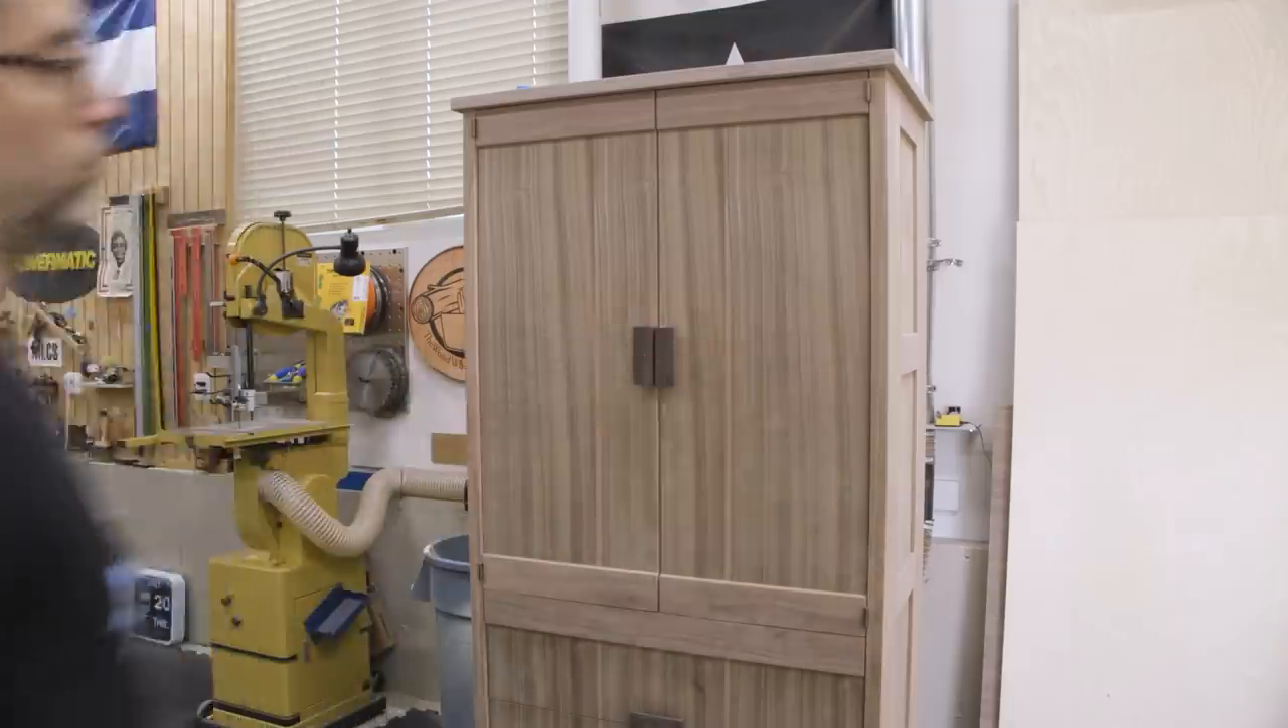And hopefully for the last time, the doors are installed.